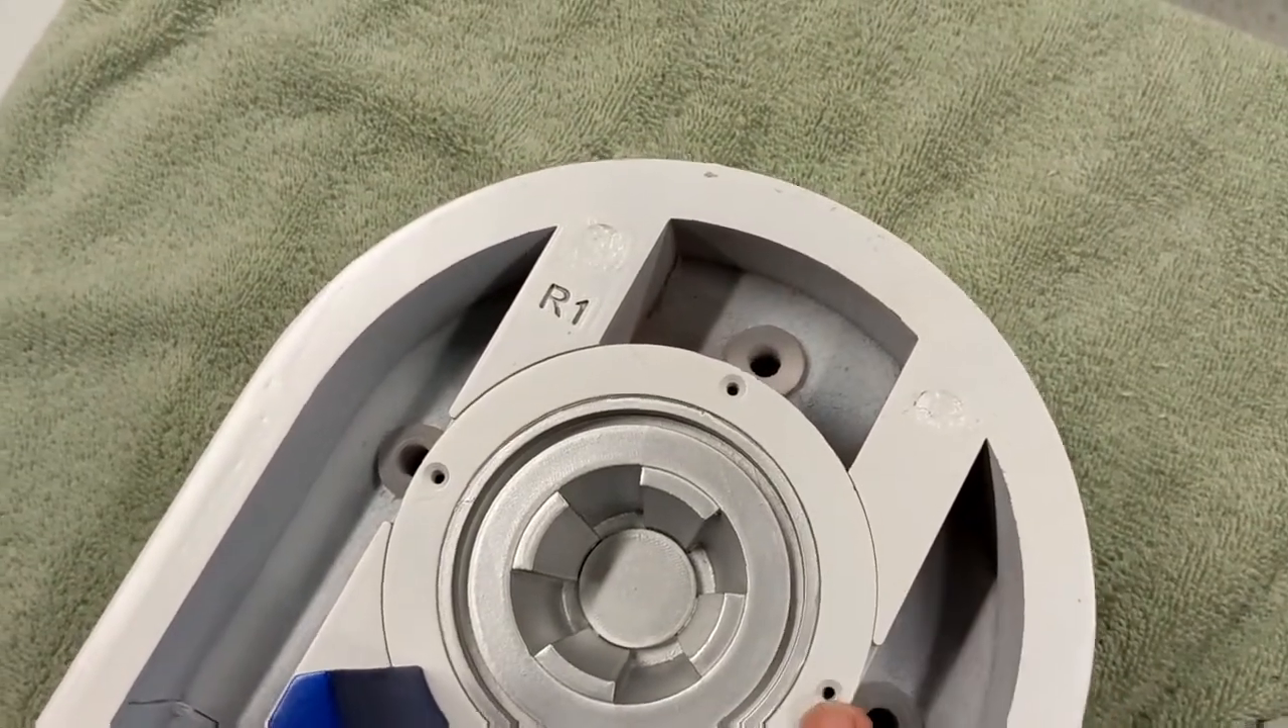I have yet to screw this center hub in place.